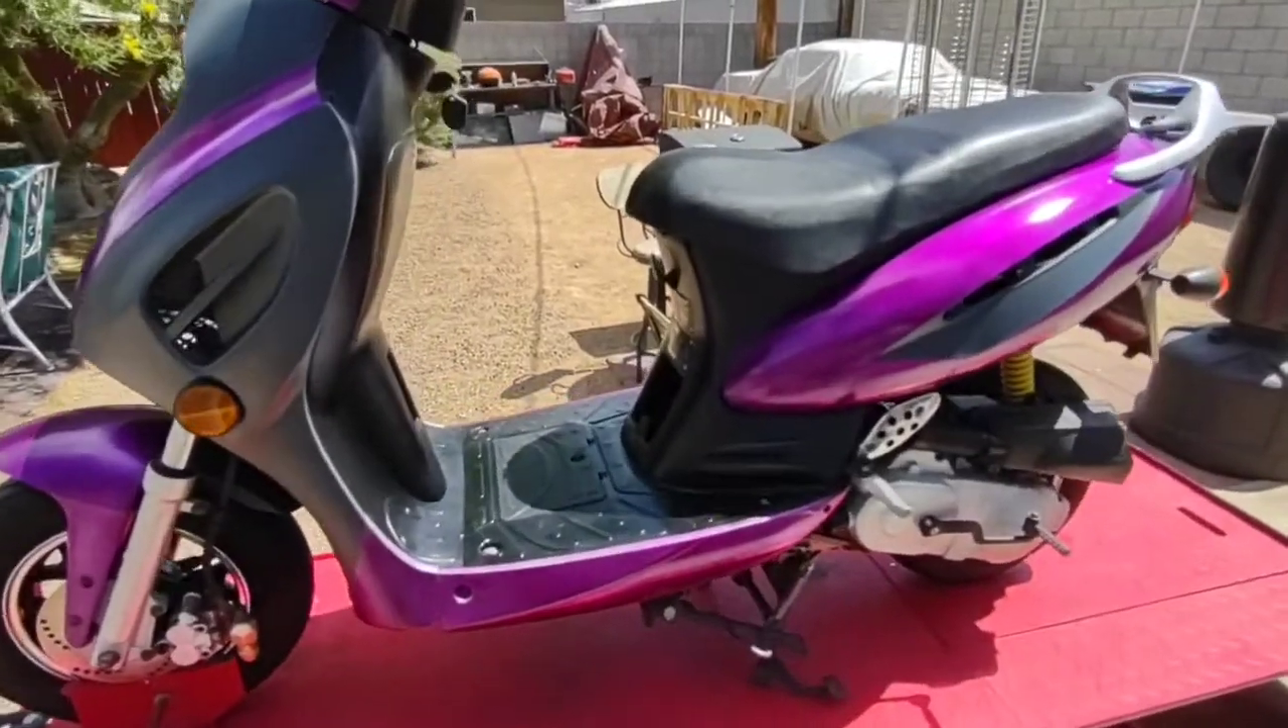The bike is back together. We got all the body panels on it.